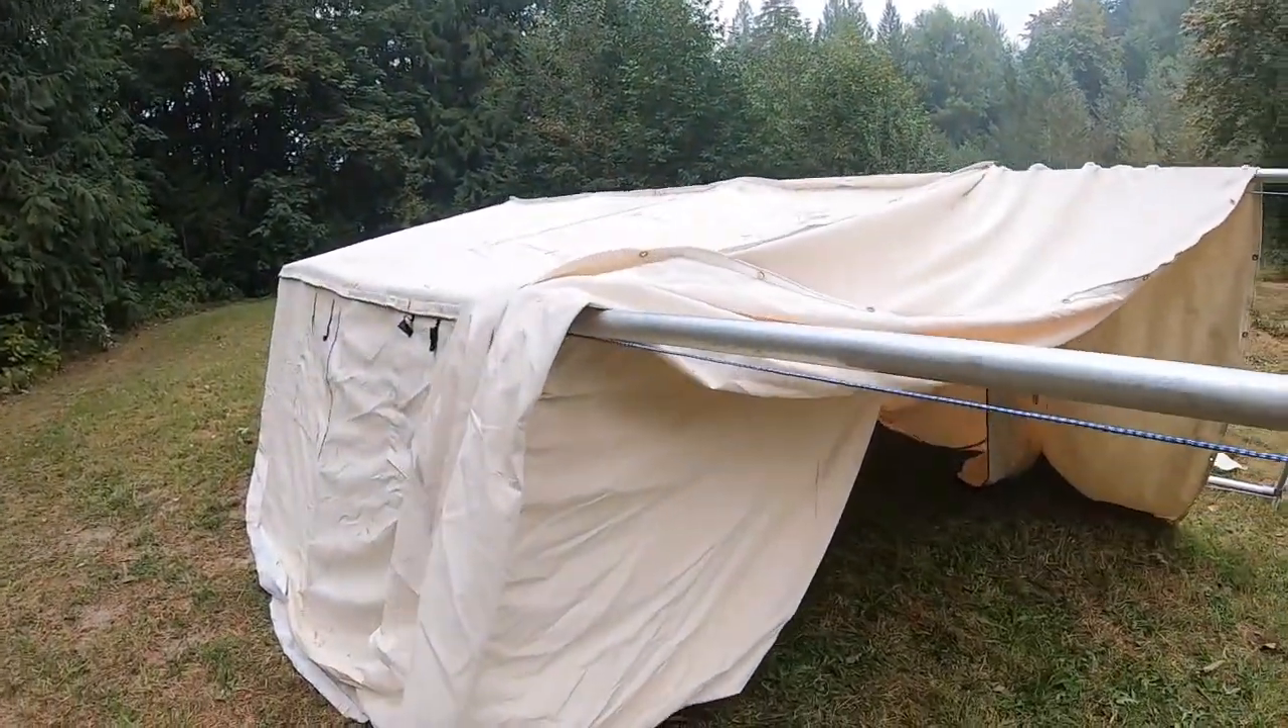Okay, so the canvas is partially put on and I'm just going to show you this because it does have the canopy, it has holes underneath the fabric for the front poles to go through.